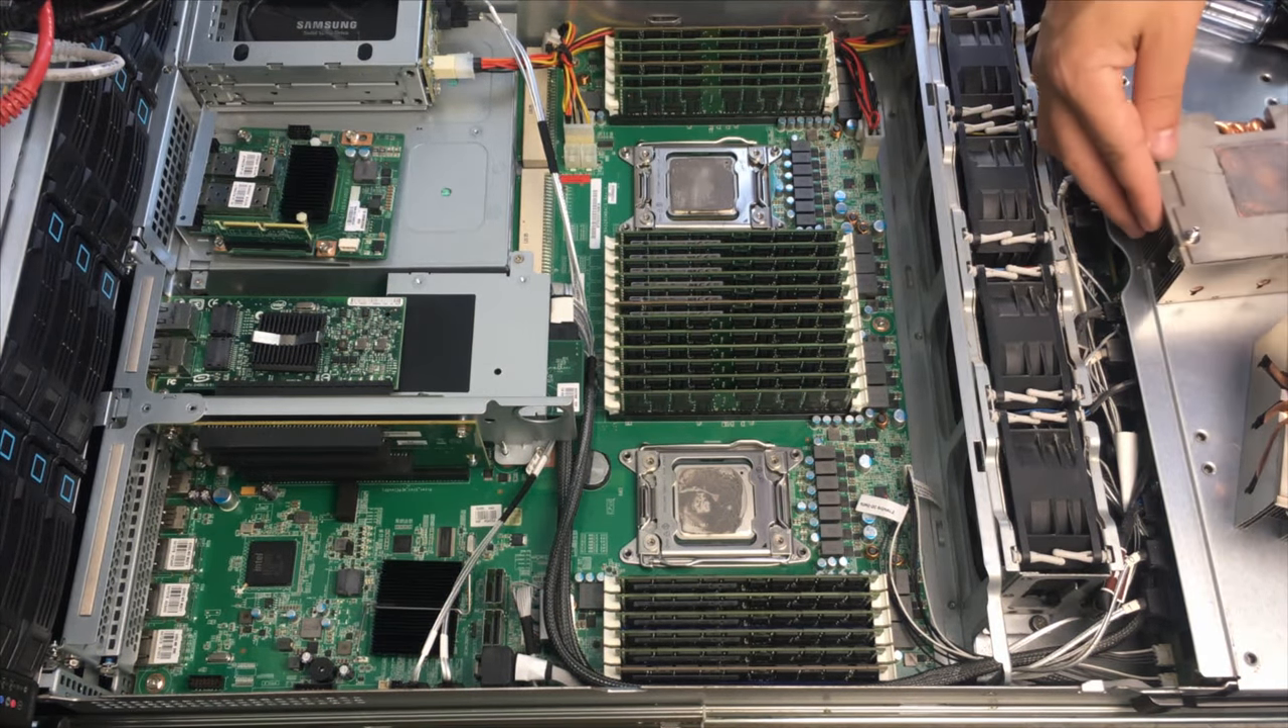All right both heat sinks are removed so we're going to clean these off somewhat quickly.